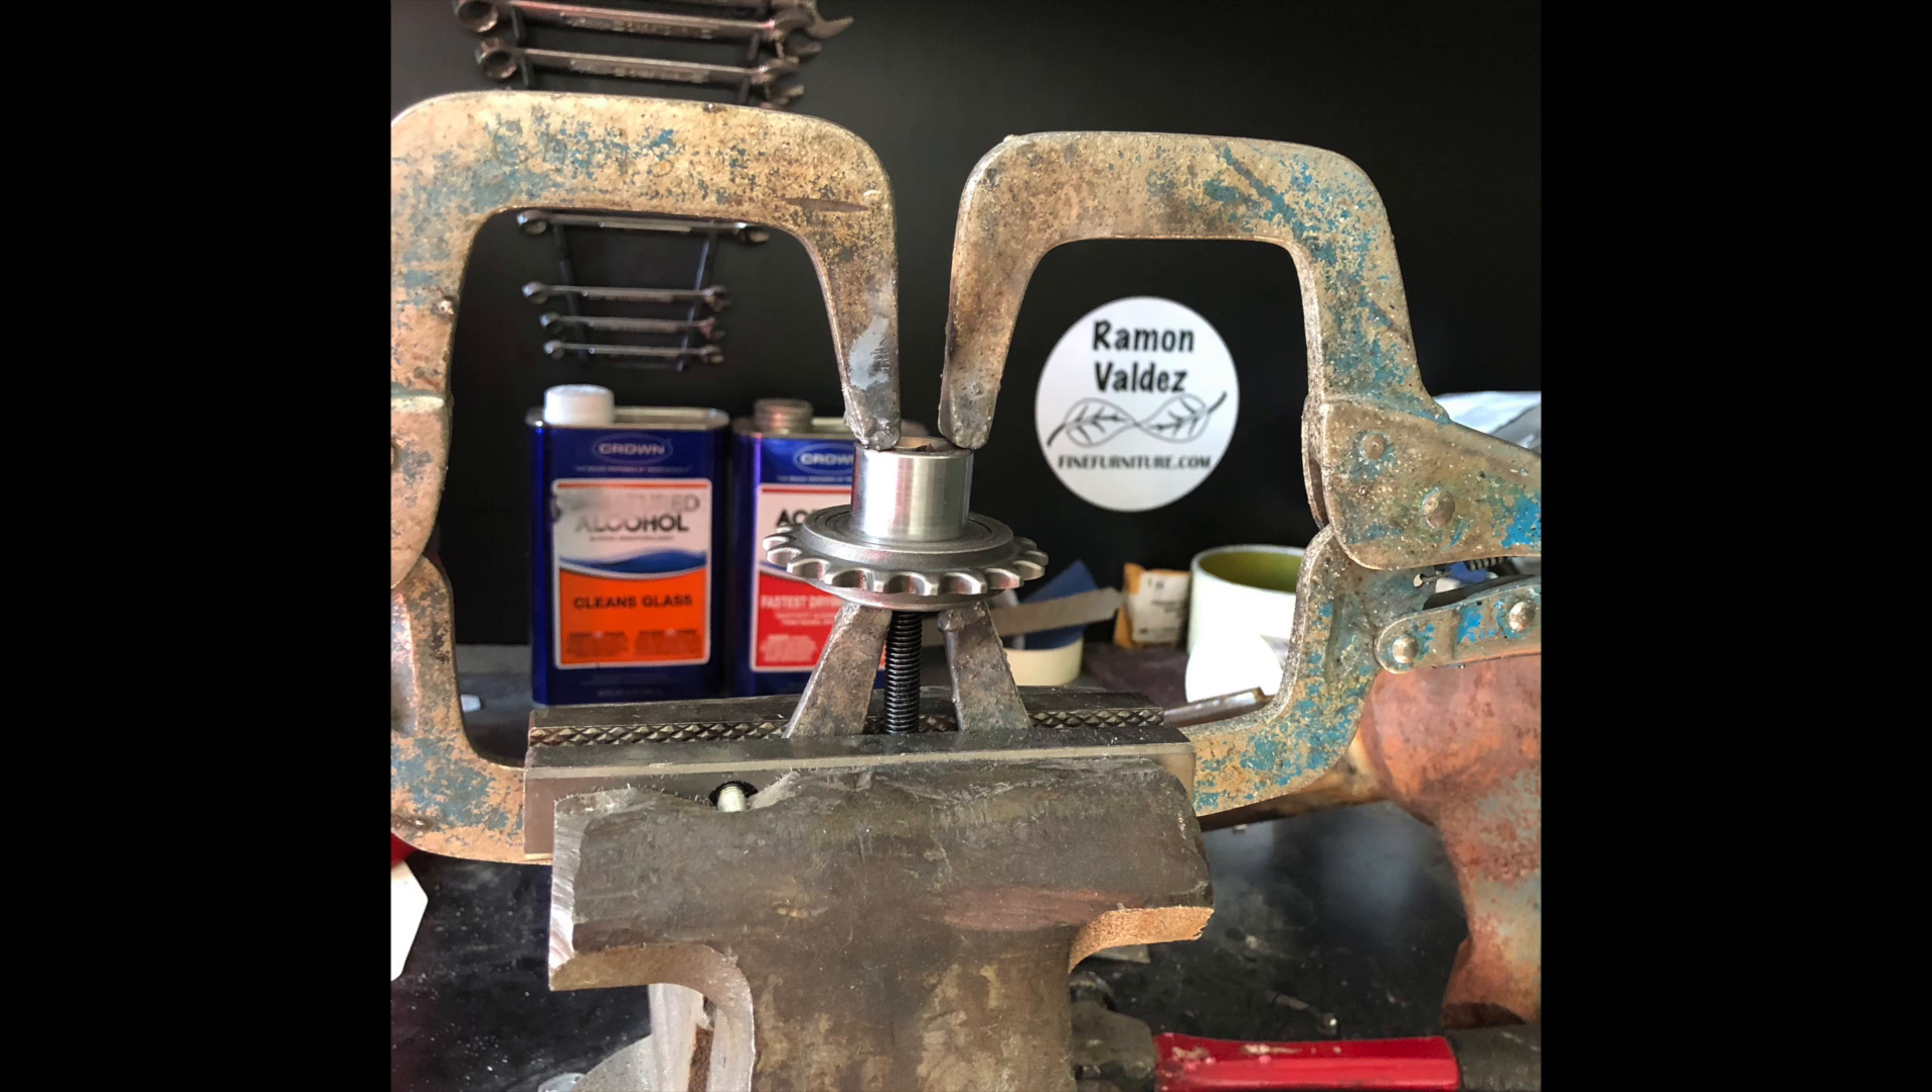So here I have that socket and sprocket ready to weld in place.